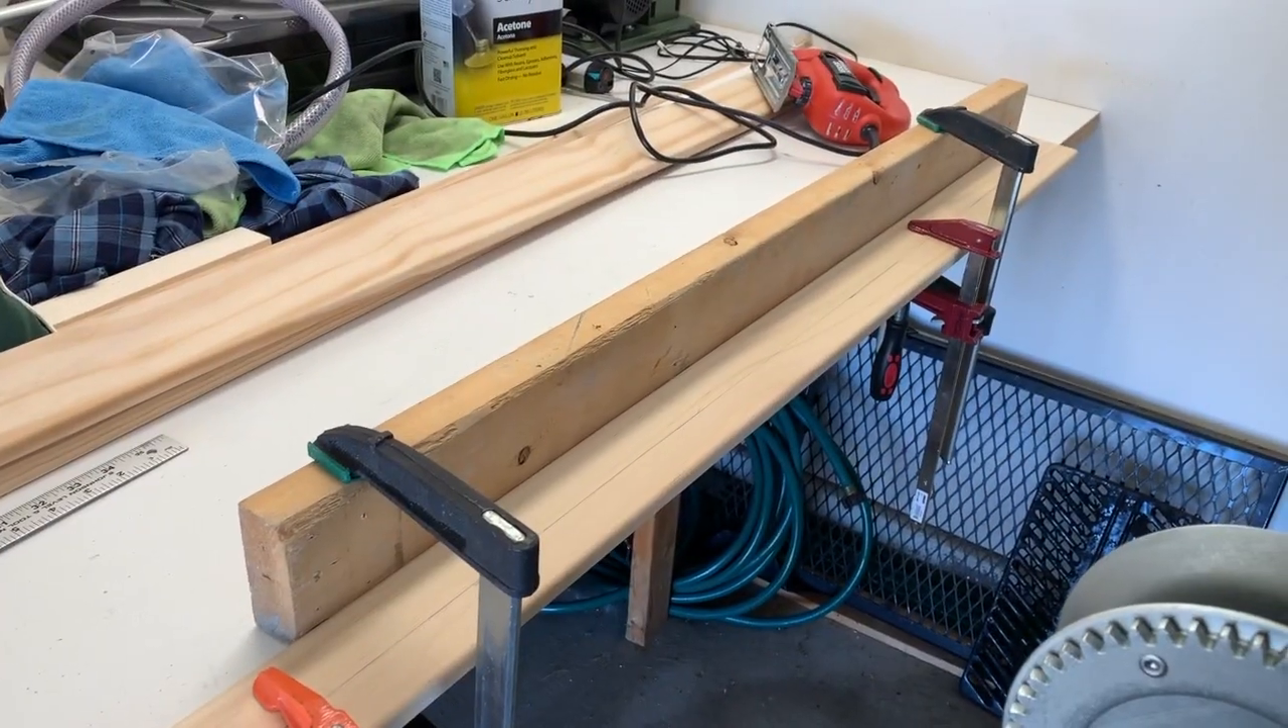I got the board clamped to the table and then here's my fence that I have set up.